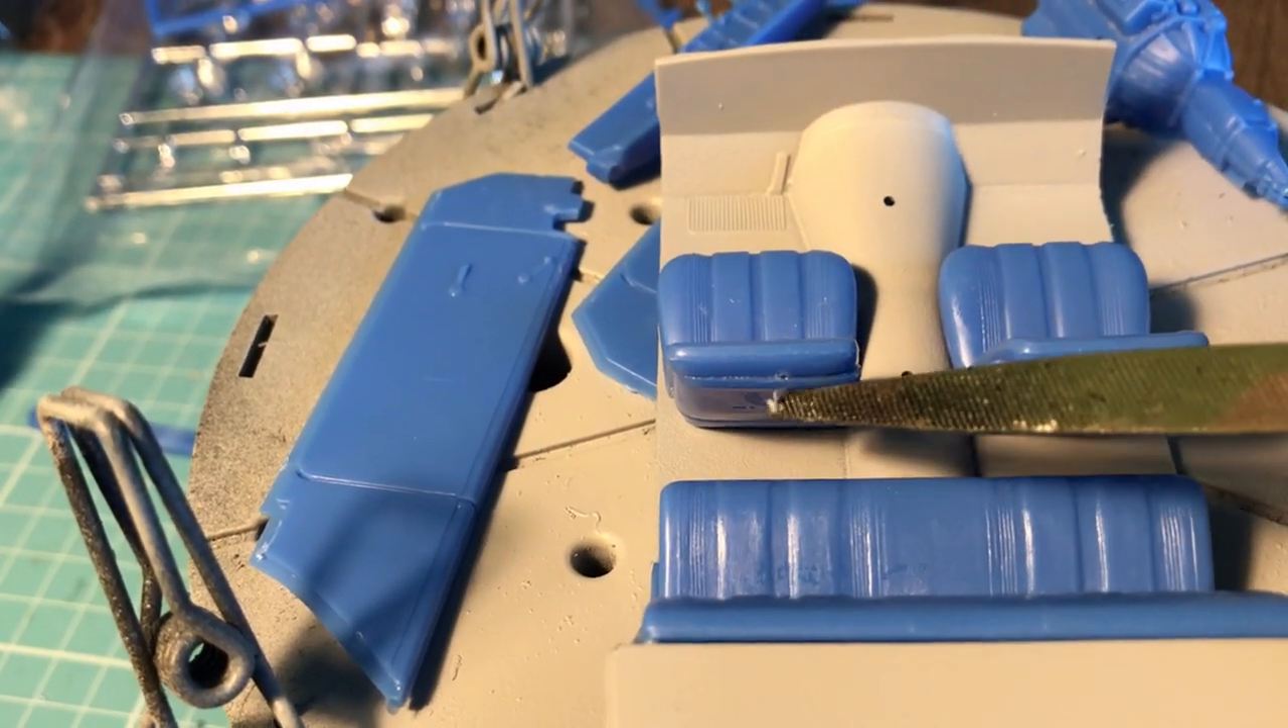Haven't put the sides on yet because I want to be able to get the spray can up close.